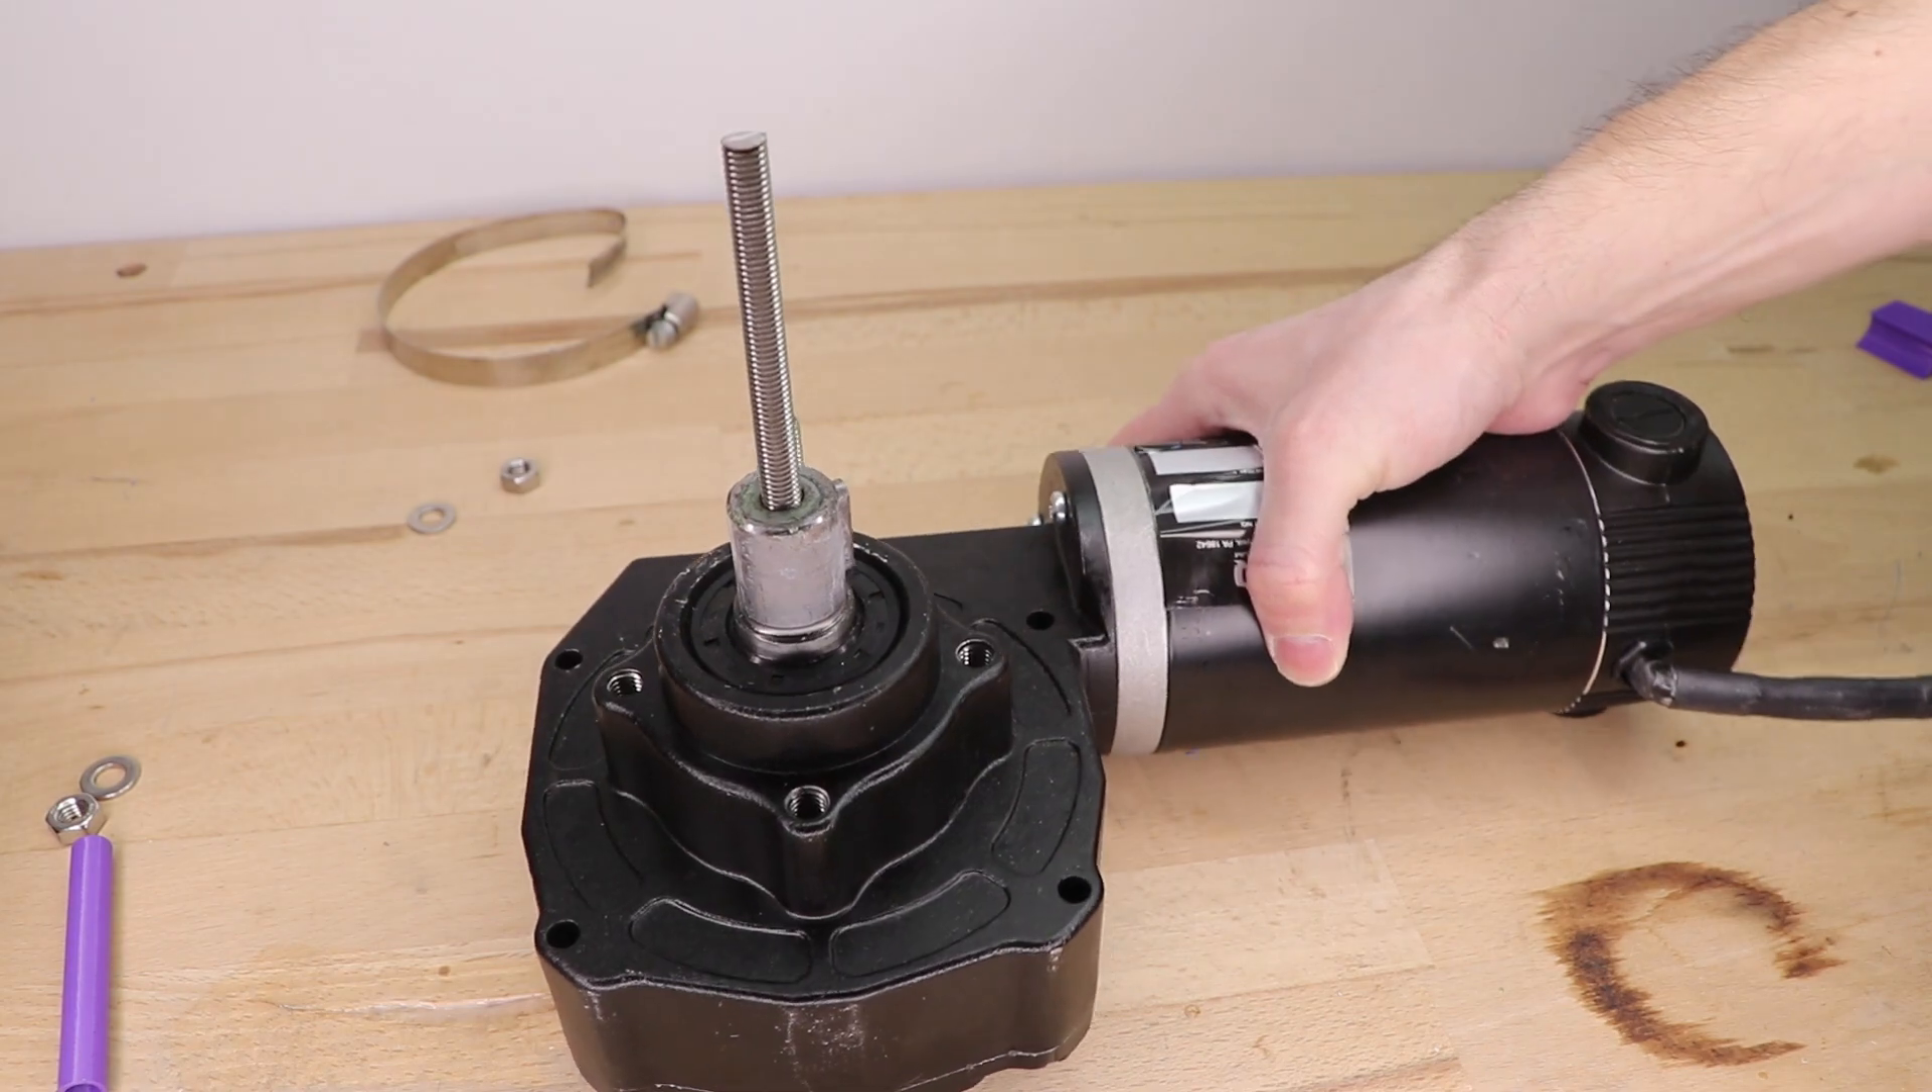Then I screwed in the M8 threaded rod to hold down the wheels.